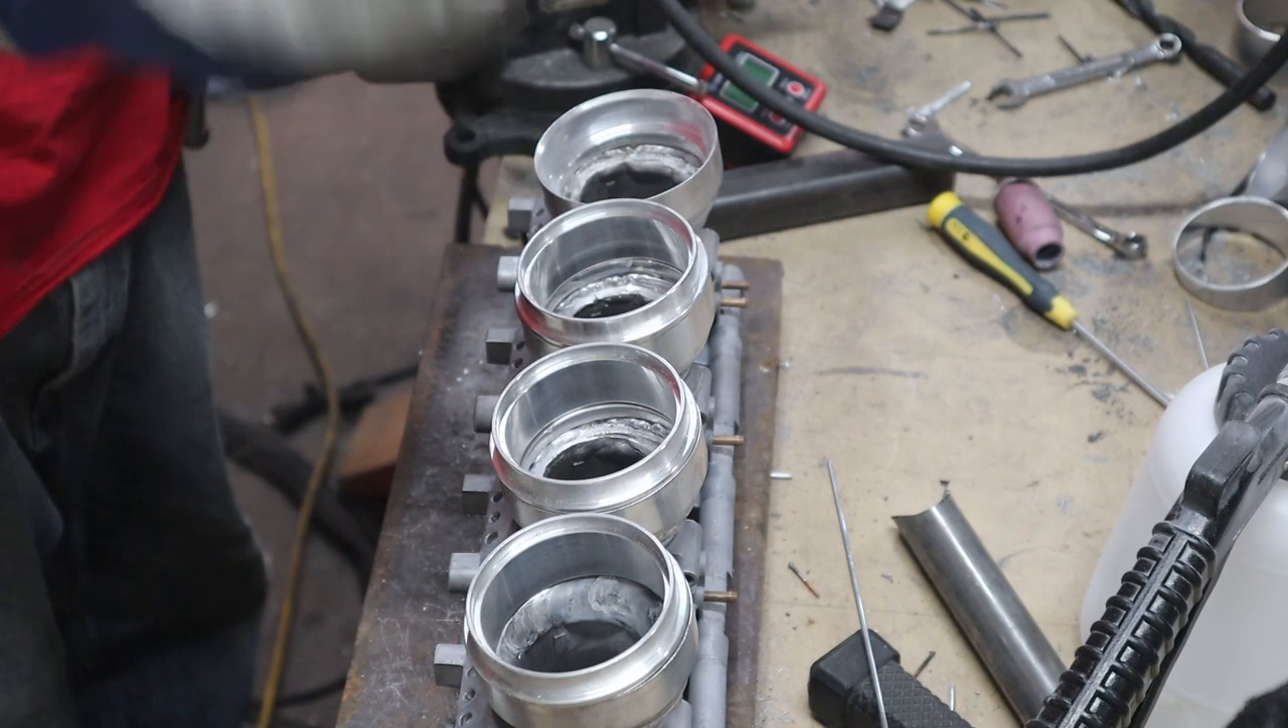Then I've got the top cups just set into place.